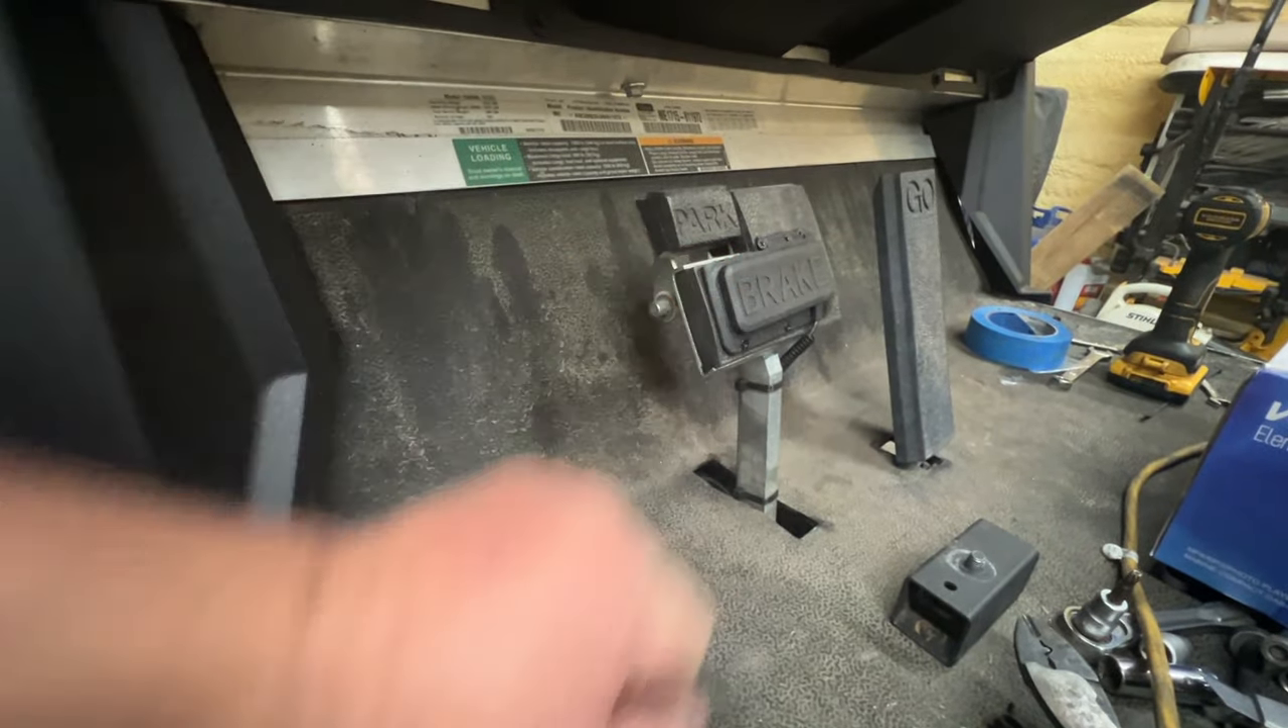I put this brake pedal On there last night as well So that's done.